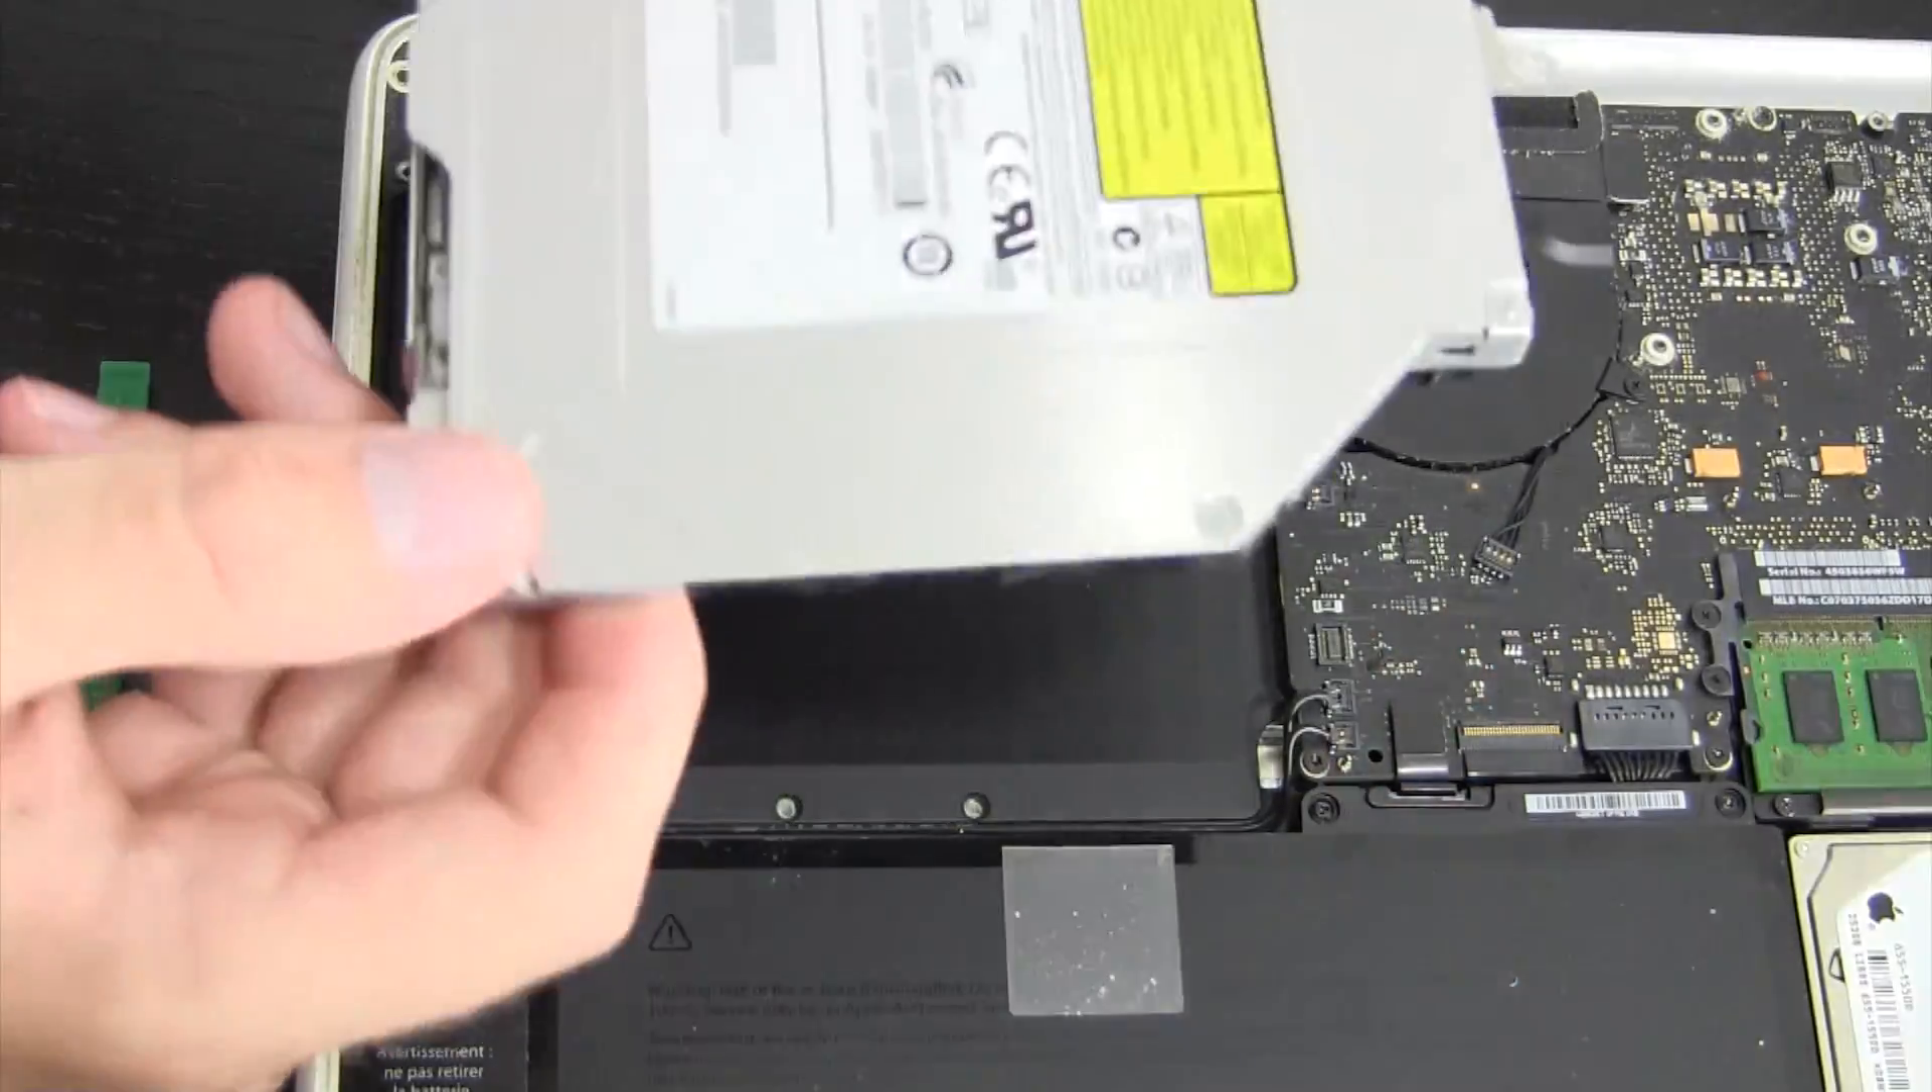Now you've removed the optical drive.